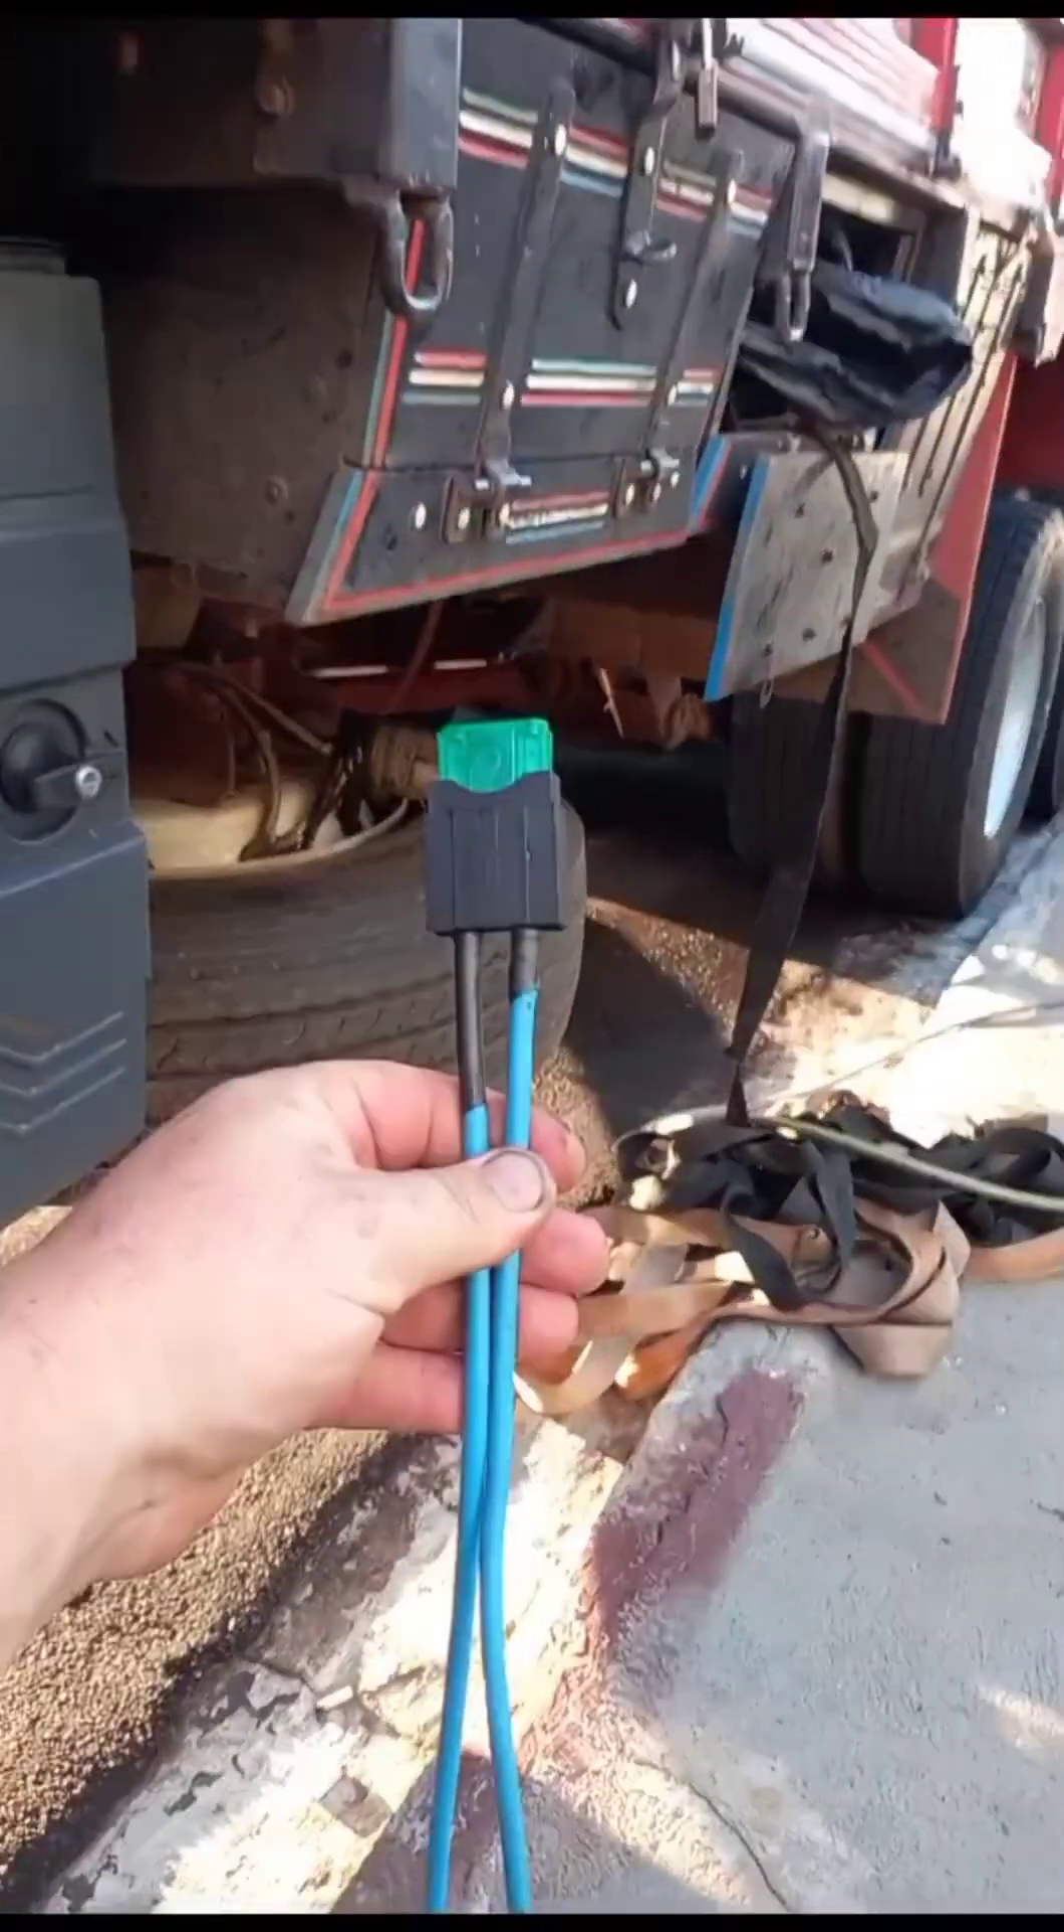Tá montado o porta-fusível Max.